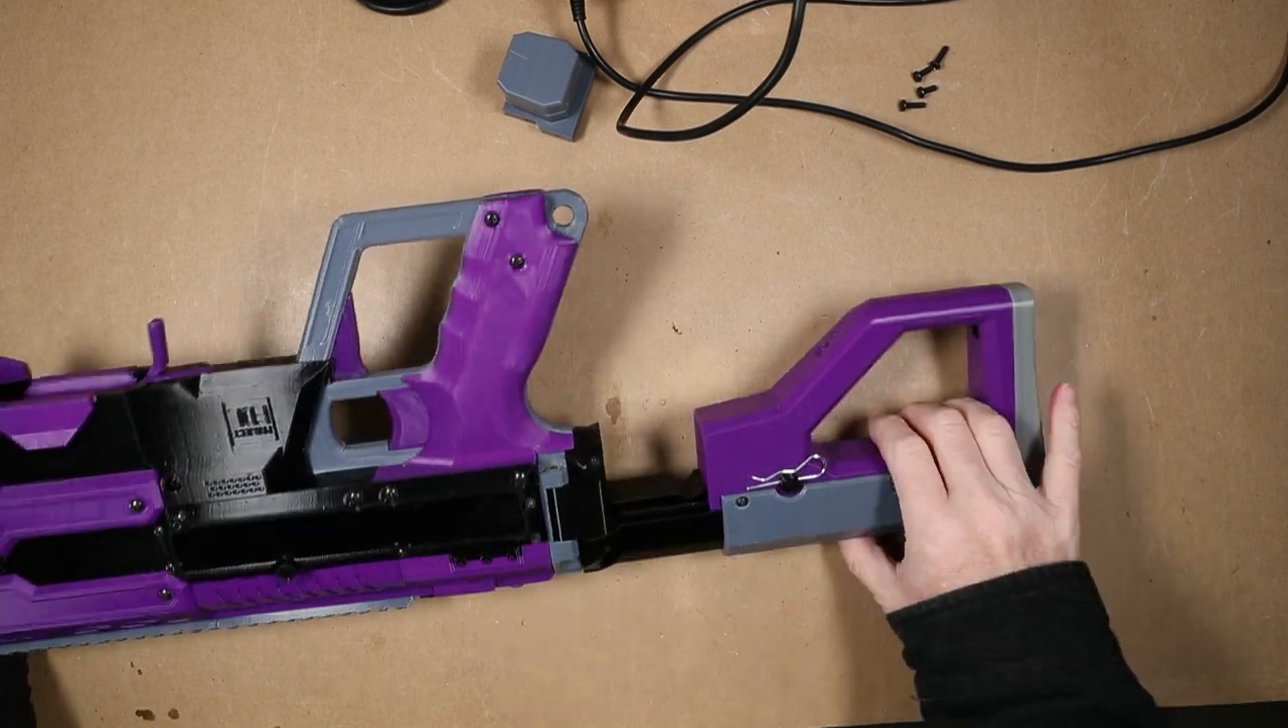So that's the stock attached.